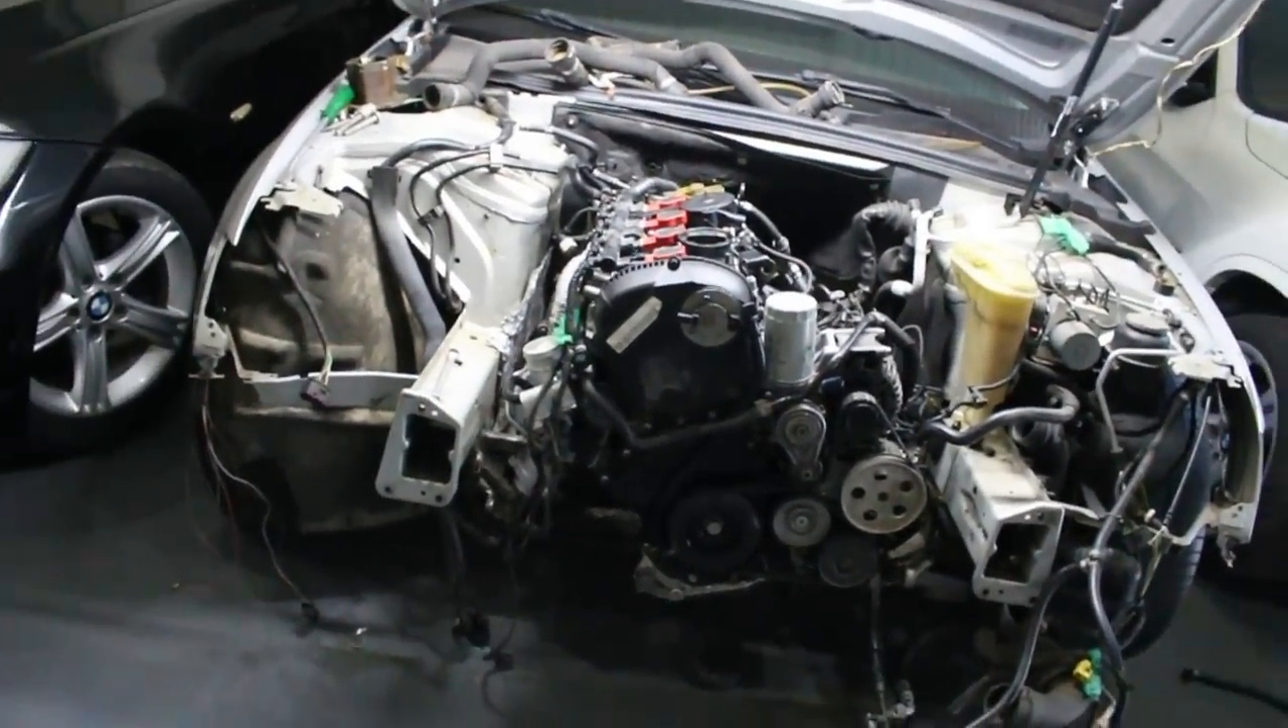O motor tá instalado Agora a função é Ligar toda a fiação Todas as mangueiras.